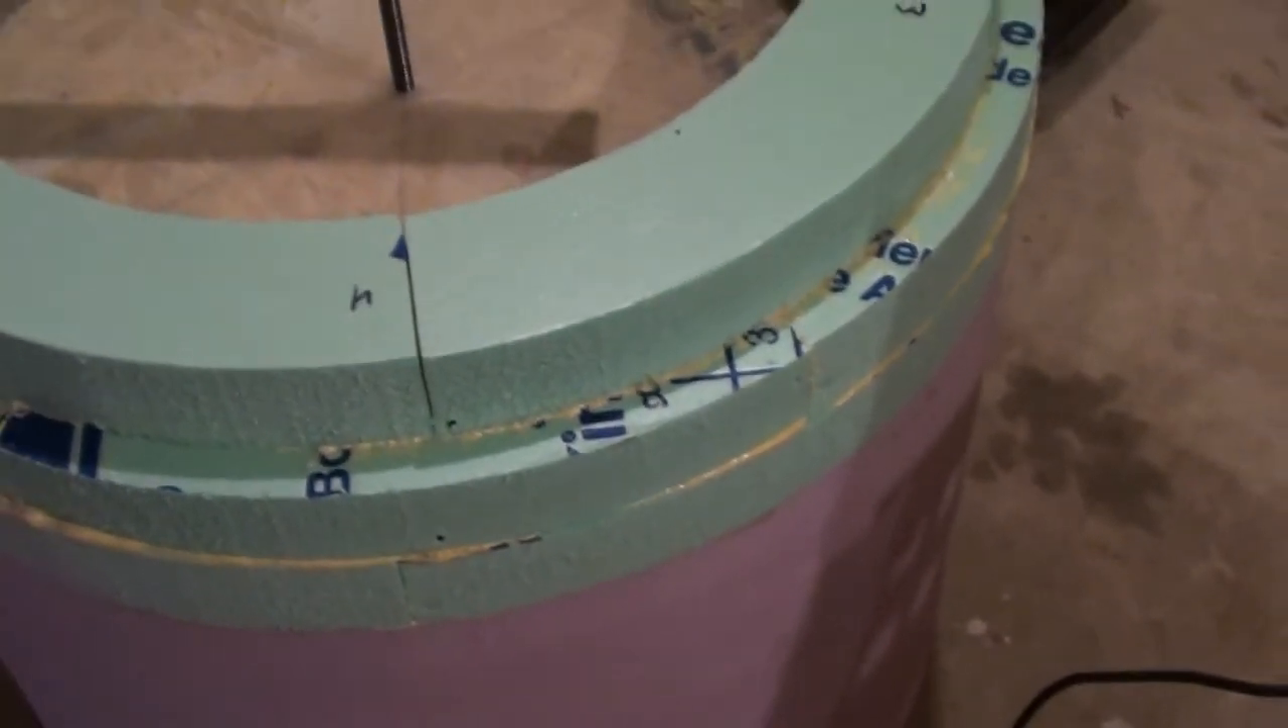And I went ahead and glued on the nose cone pieces for the radius of the front.